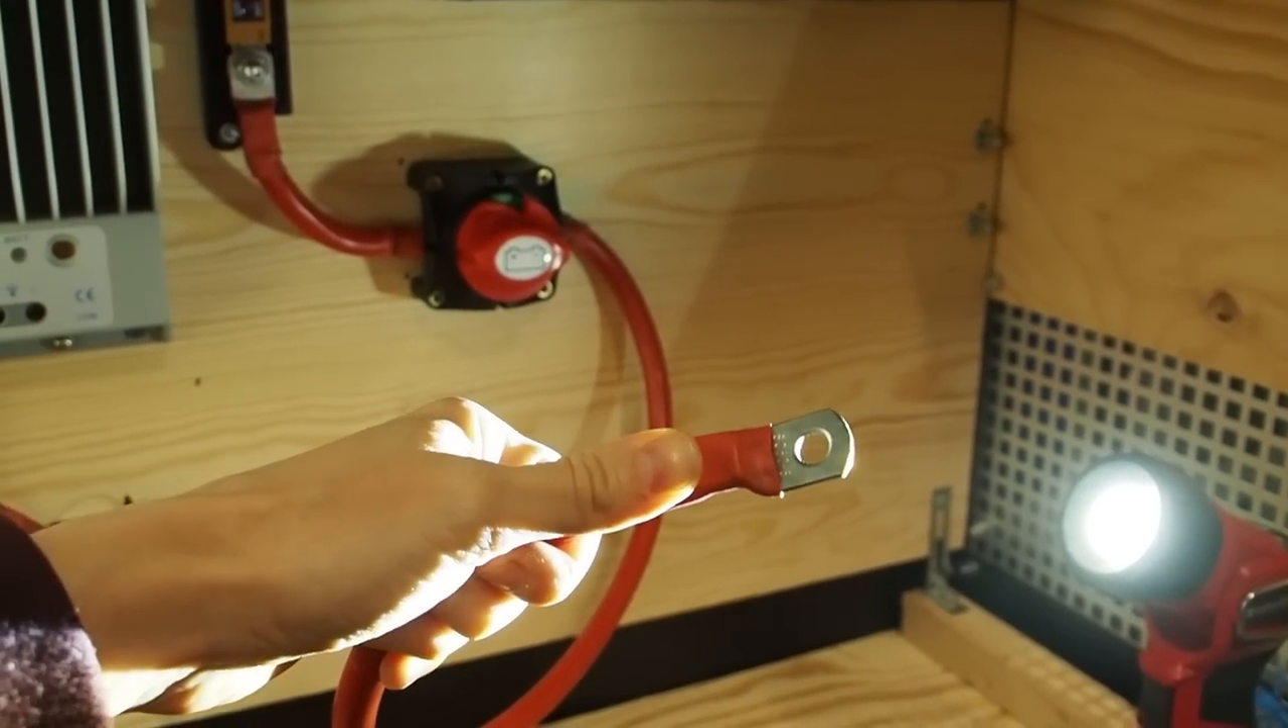All right guys so now we have attached this really thick battery cable to the switch and the next step would be that i want to add another fuse to this cable and i'm going to use this fuse here.